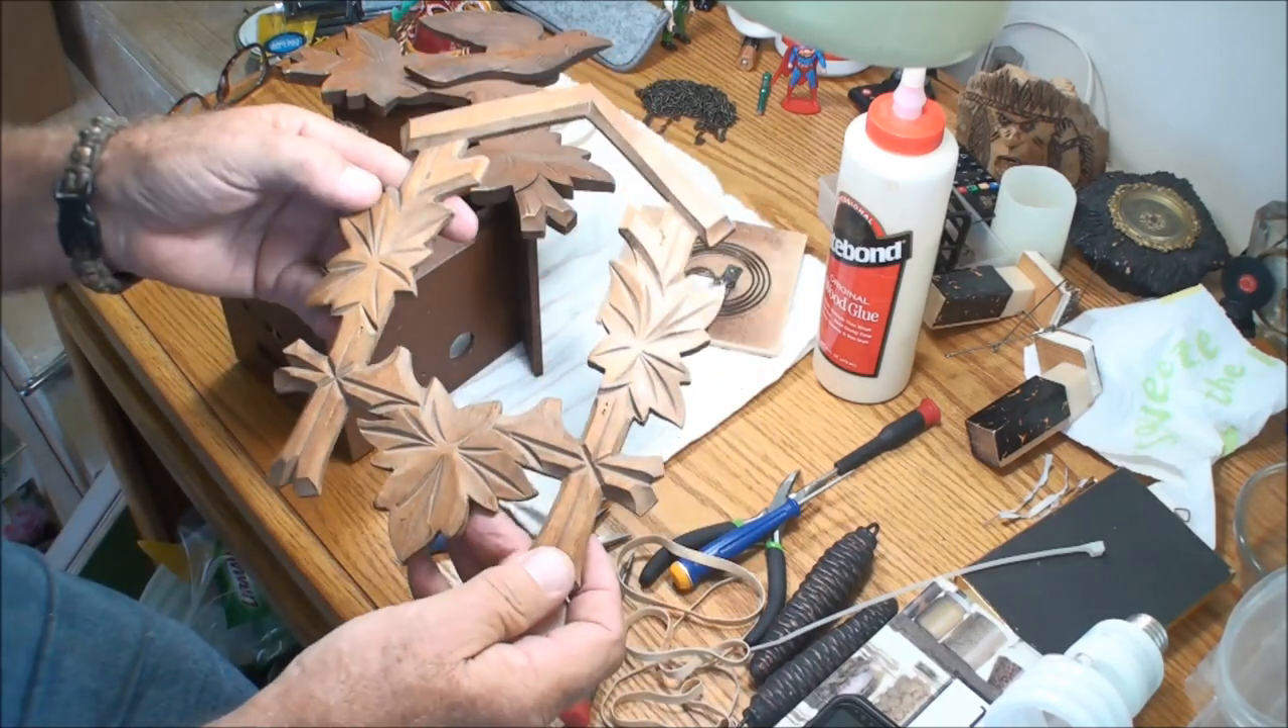Anyway here's the frame of this clock all glued together didn't turn out too bad.